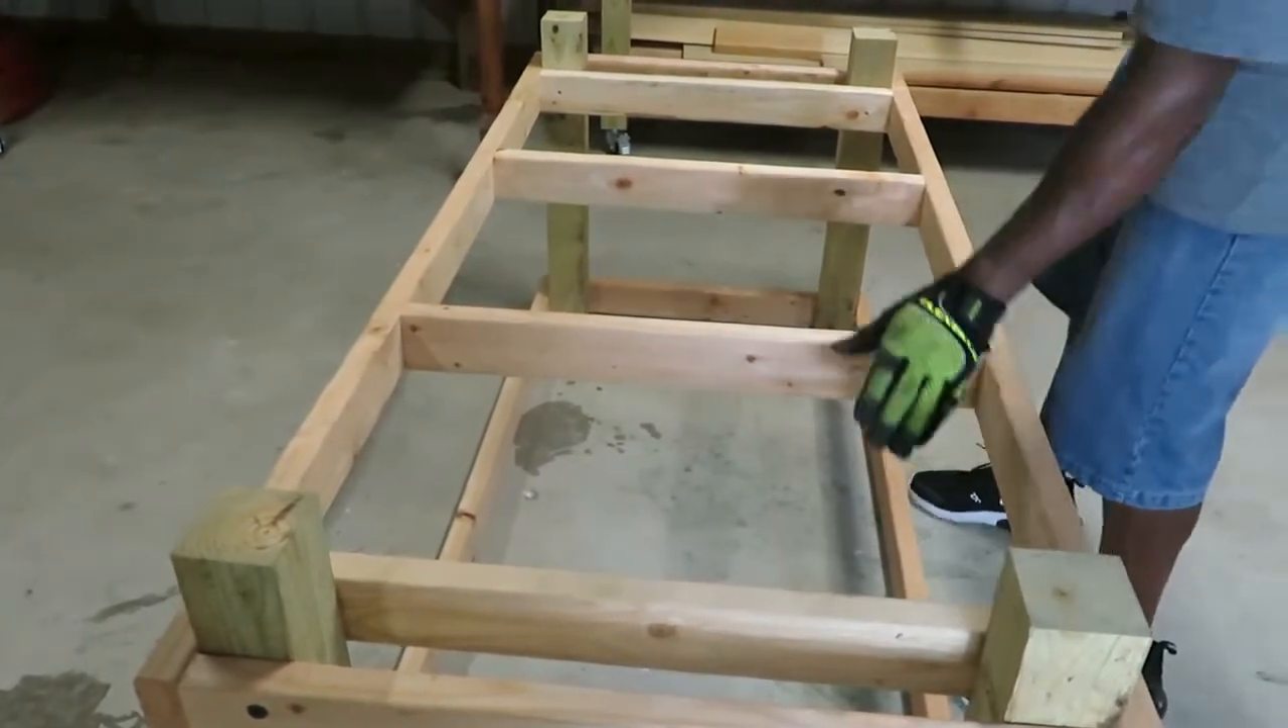But you can see all the cross pieces are on it.